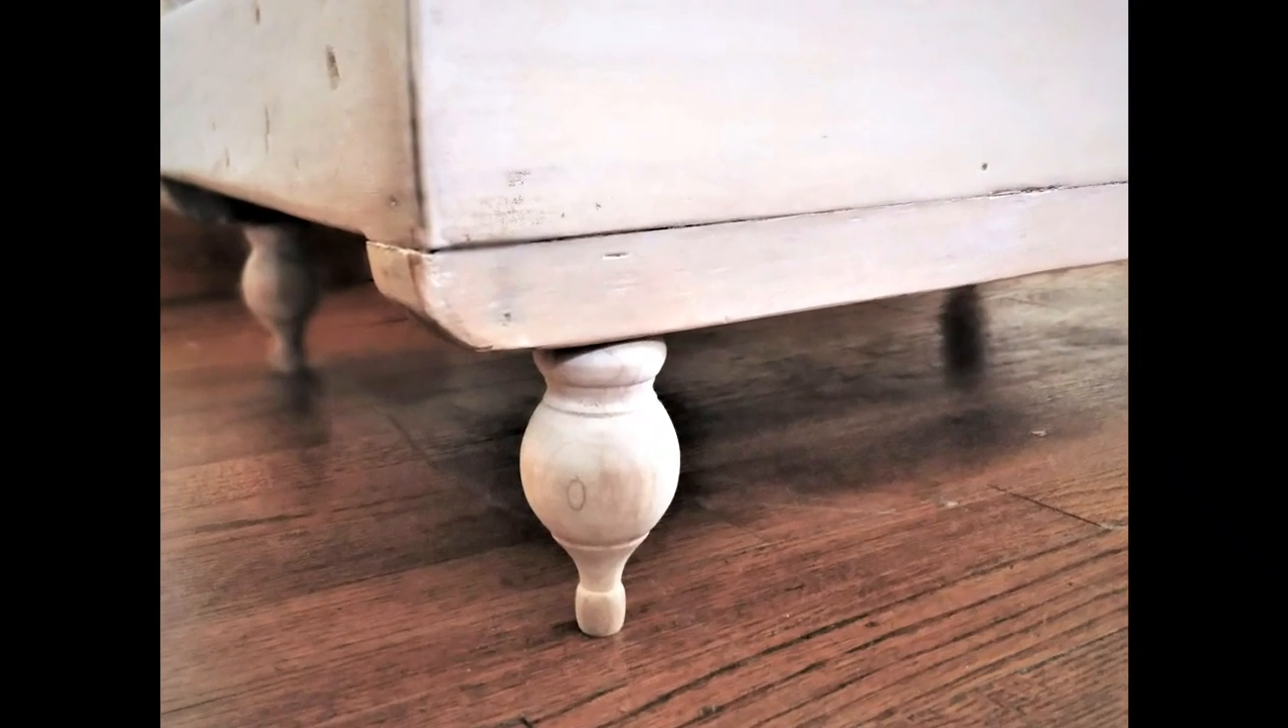I purchased four of these wood finials from our local Home Depot and attached them to the bottom of the trunk.